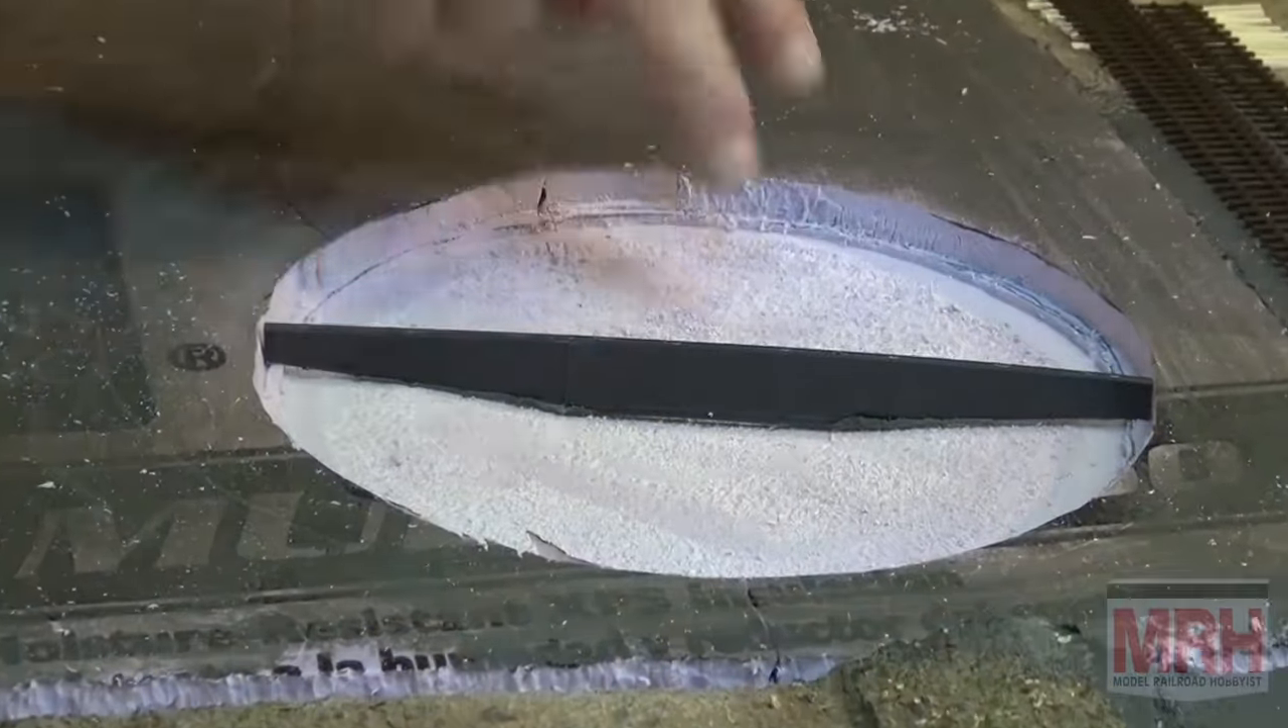Now you can see the bridge fits right in there.